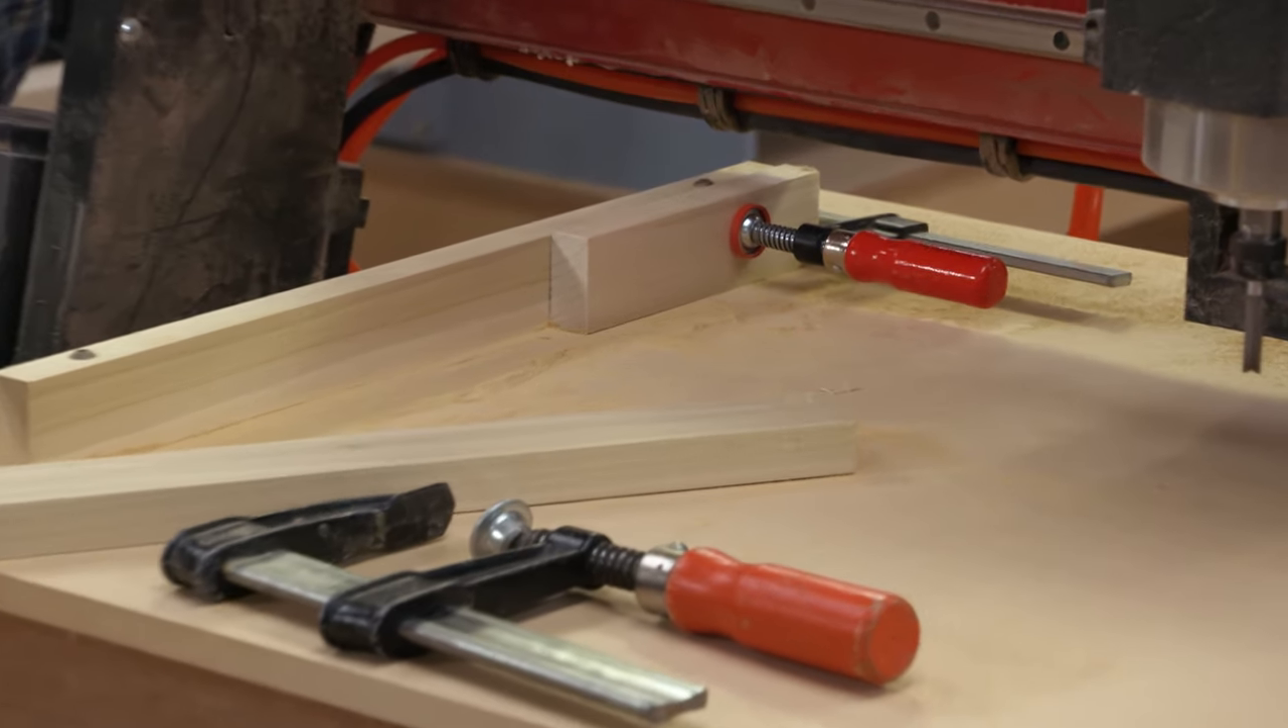I also have placed a stop for the distance the mortise will be from the end of my workpiece.